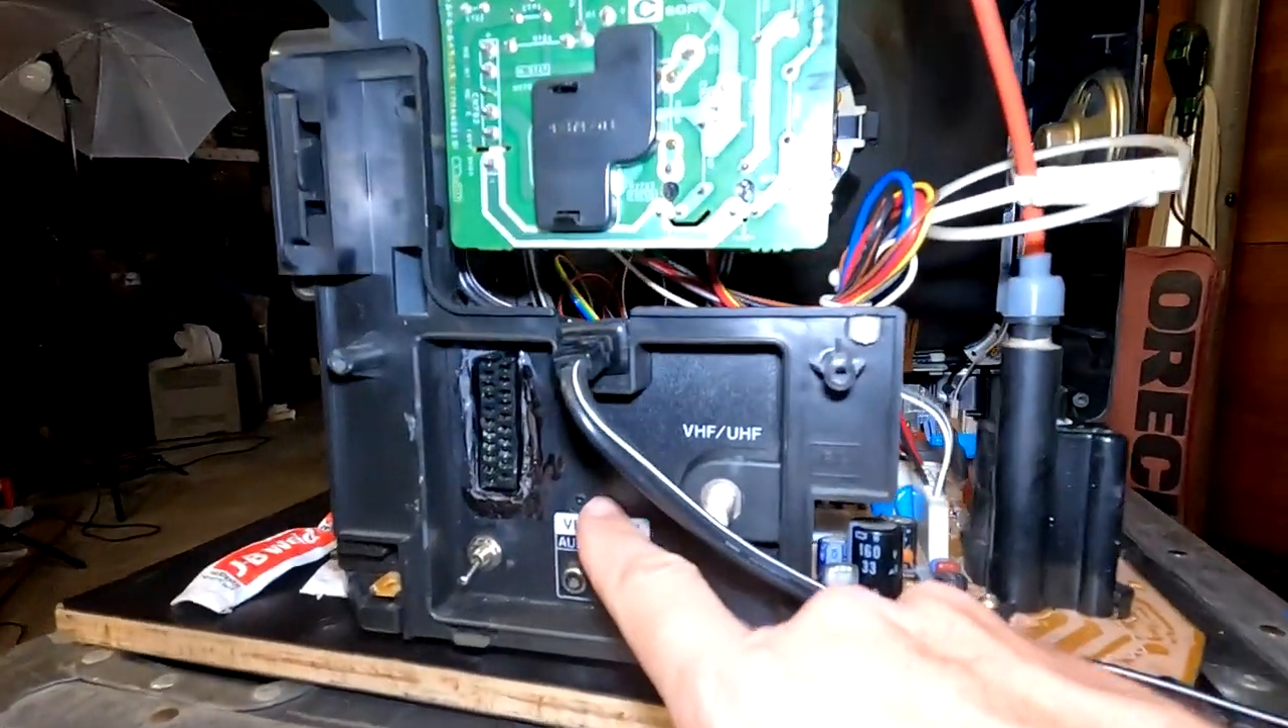I've installed our RGB input back here on the plastic plate that has the coax input and our regular AV input down here.